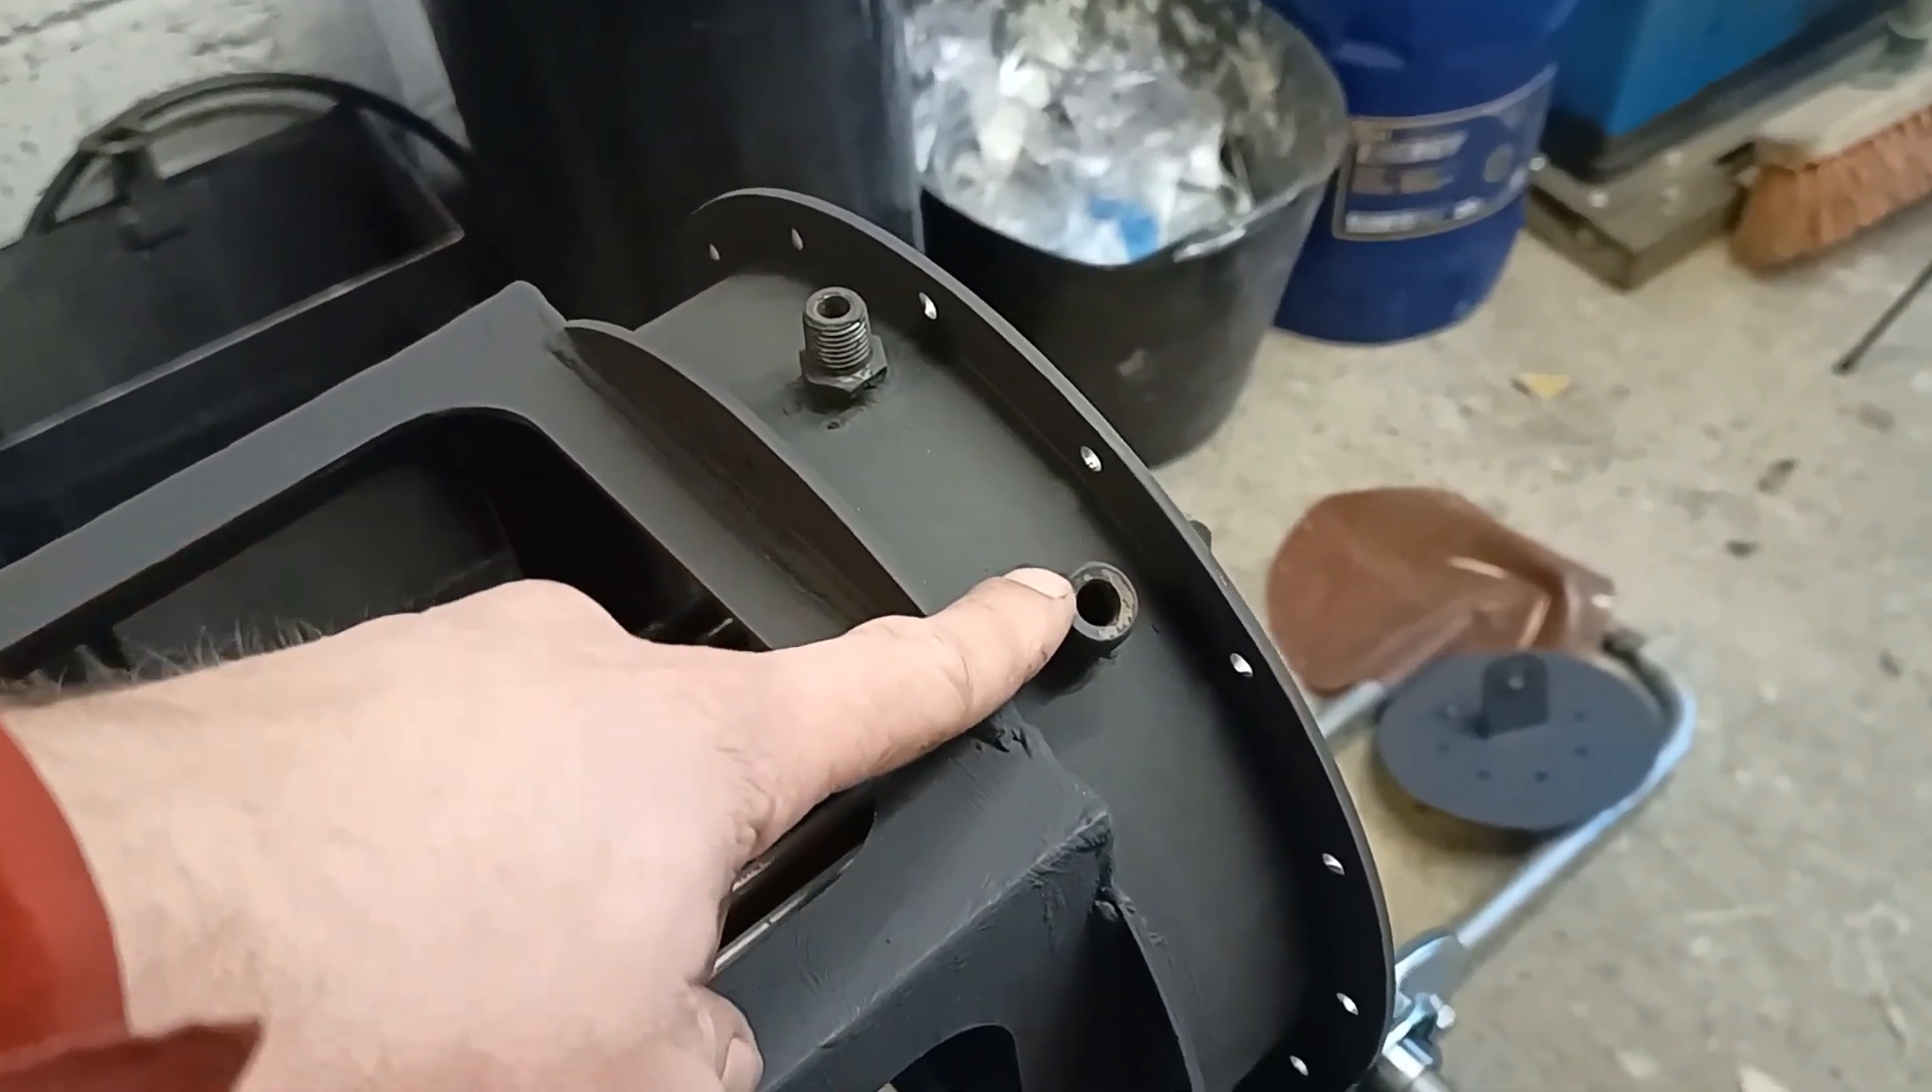I've welded um various bosses and stuff on.